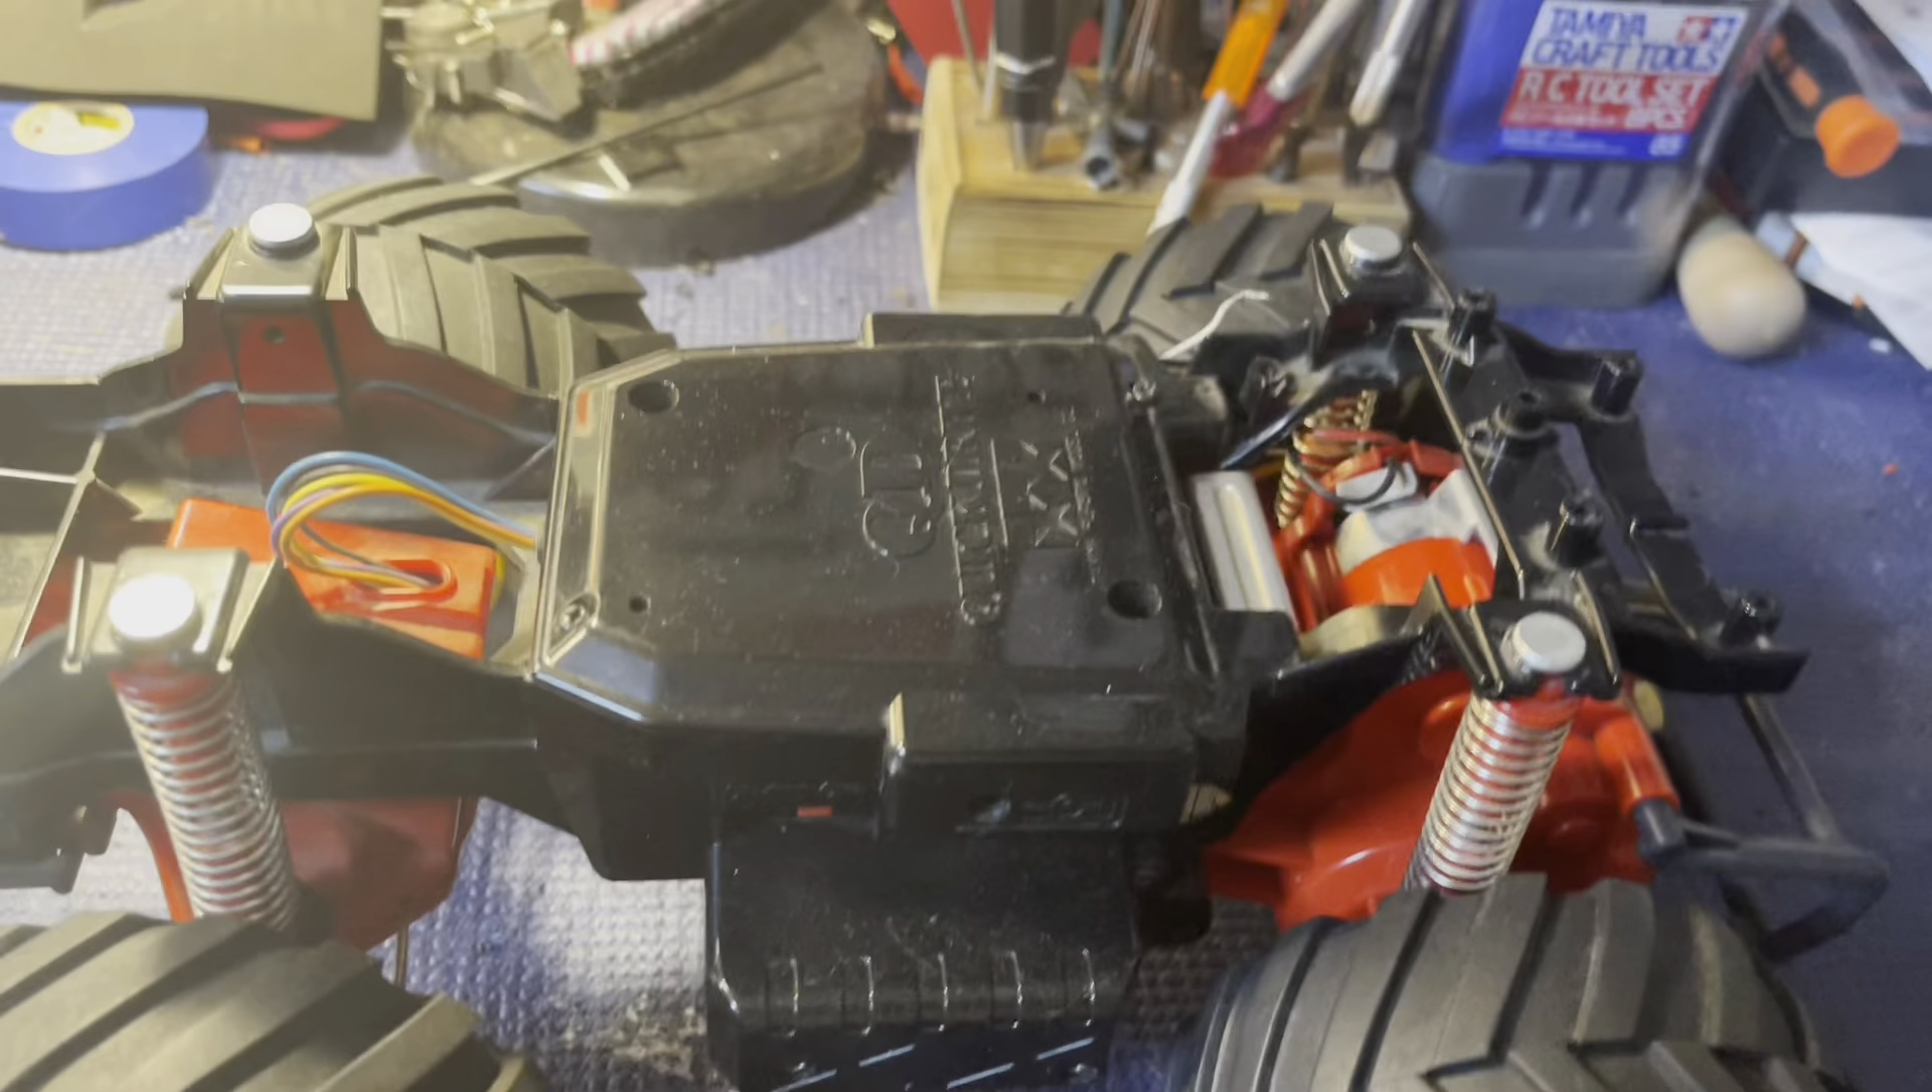All right so i got the body off and we're gonna have to disassemble the front end but i'm gonna do that last.